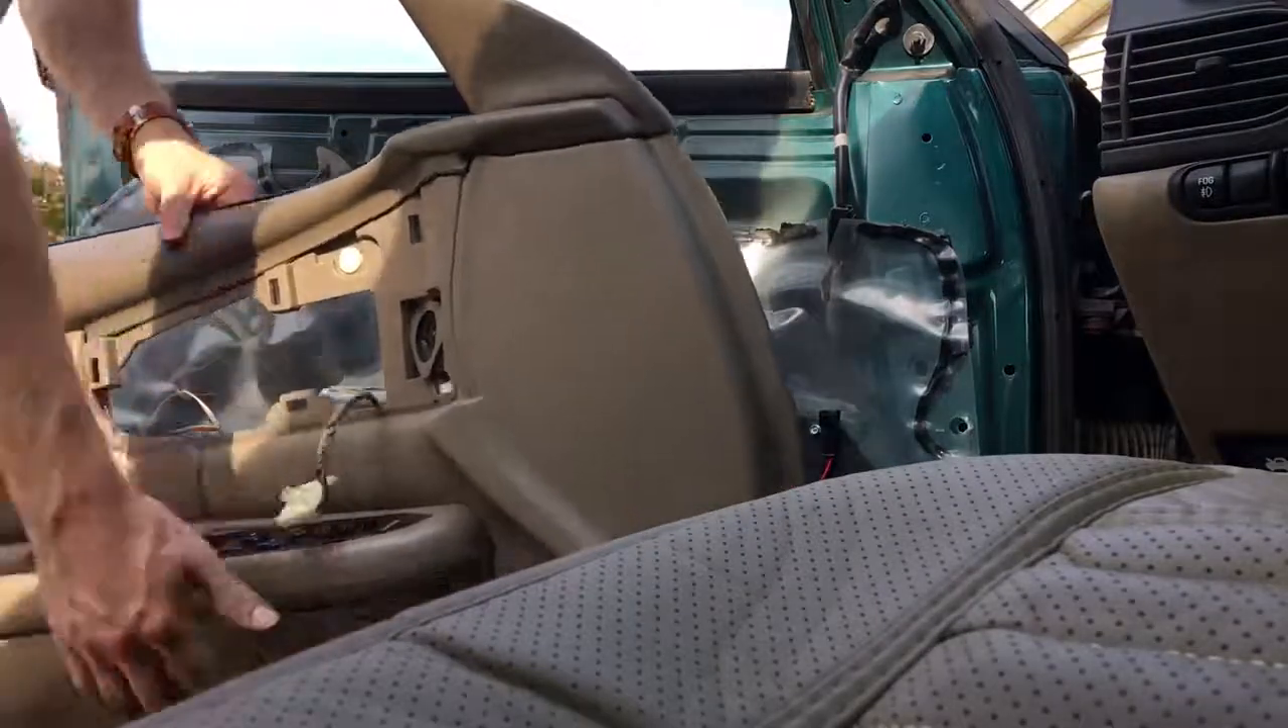Now we pretty much have our door panel disconnected.